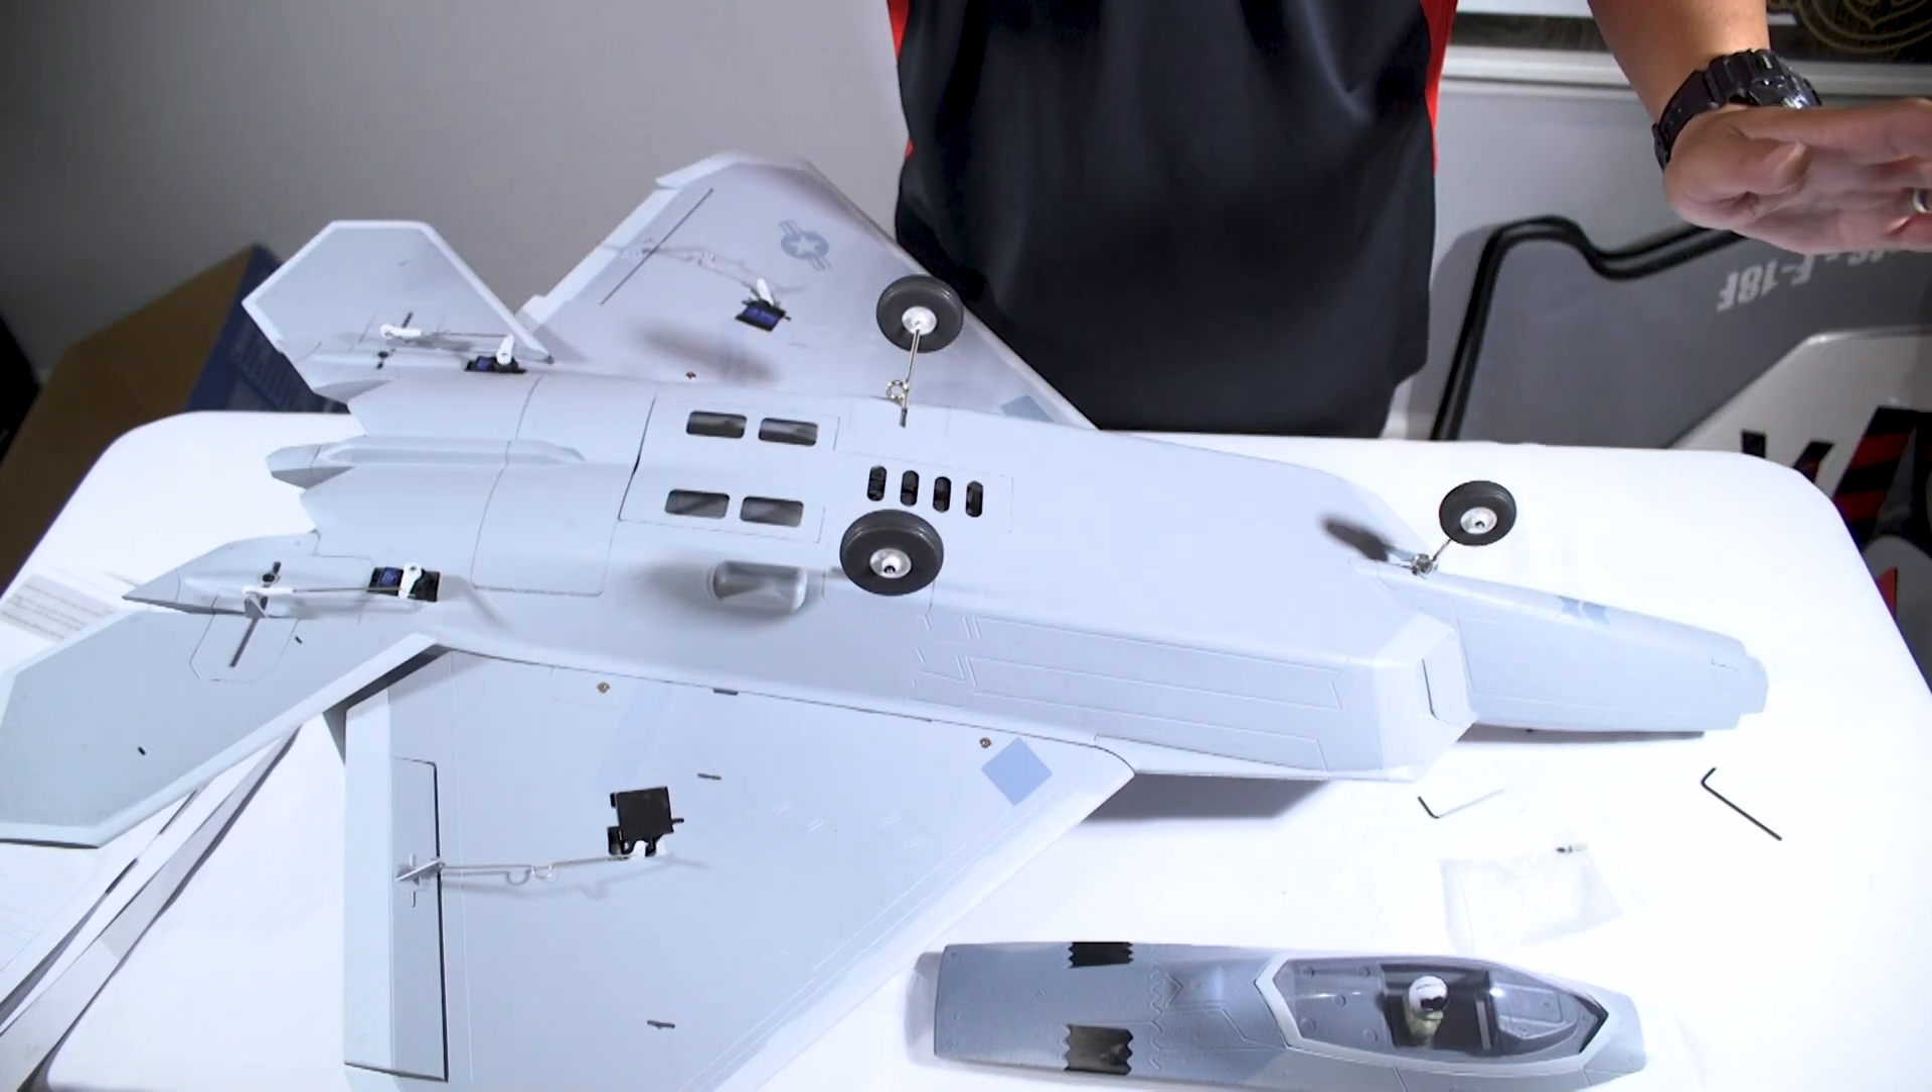So now we got the landing gears on the jet pretty much installed.